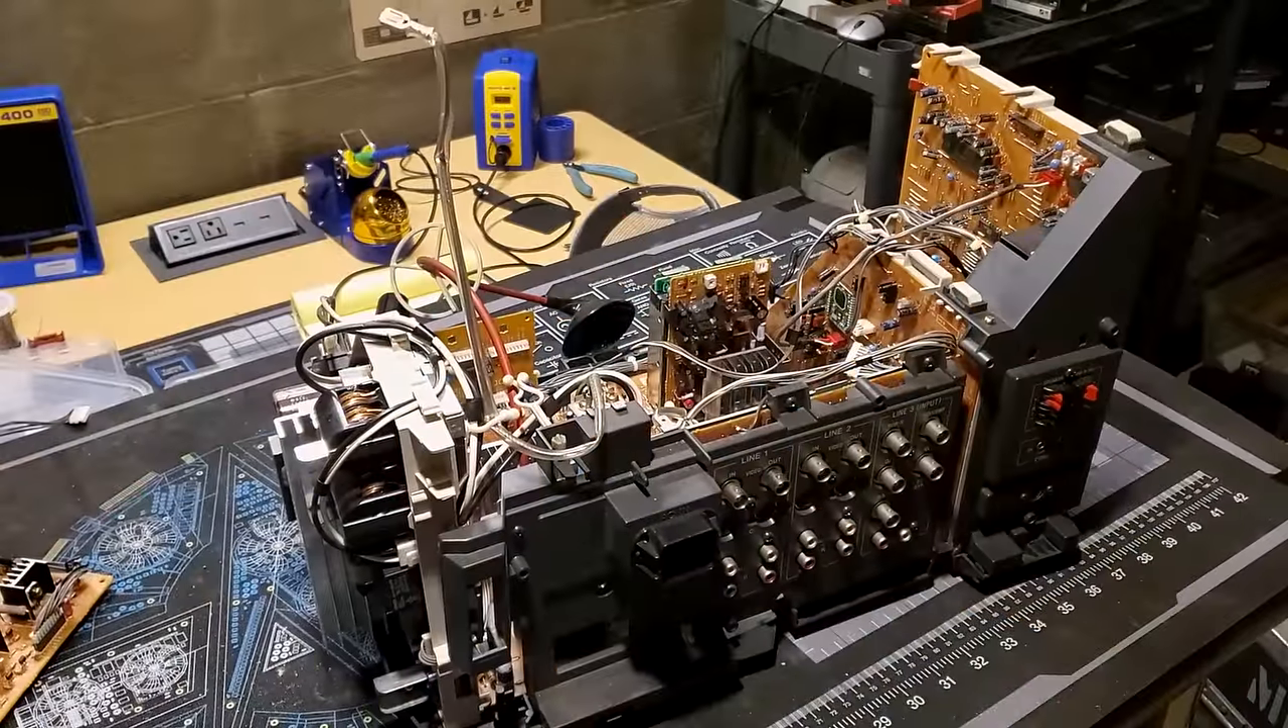All right here's our chassis put back together all the boards are reassembled.